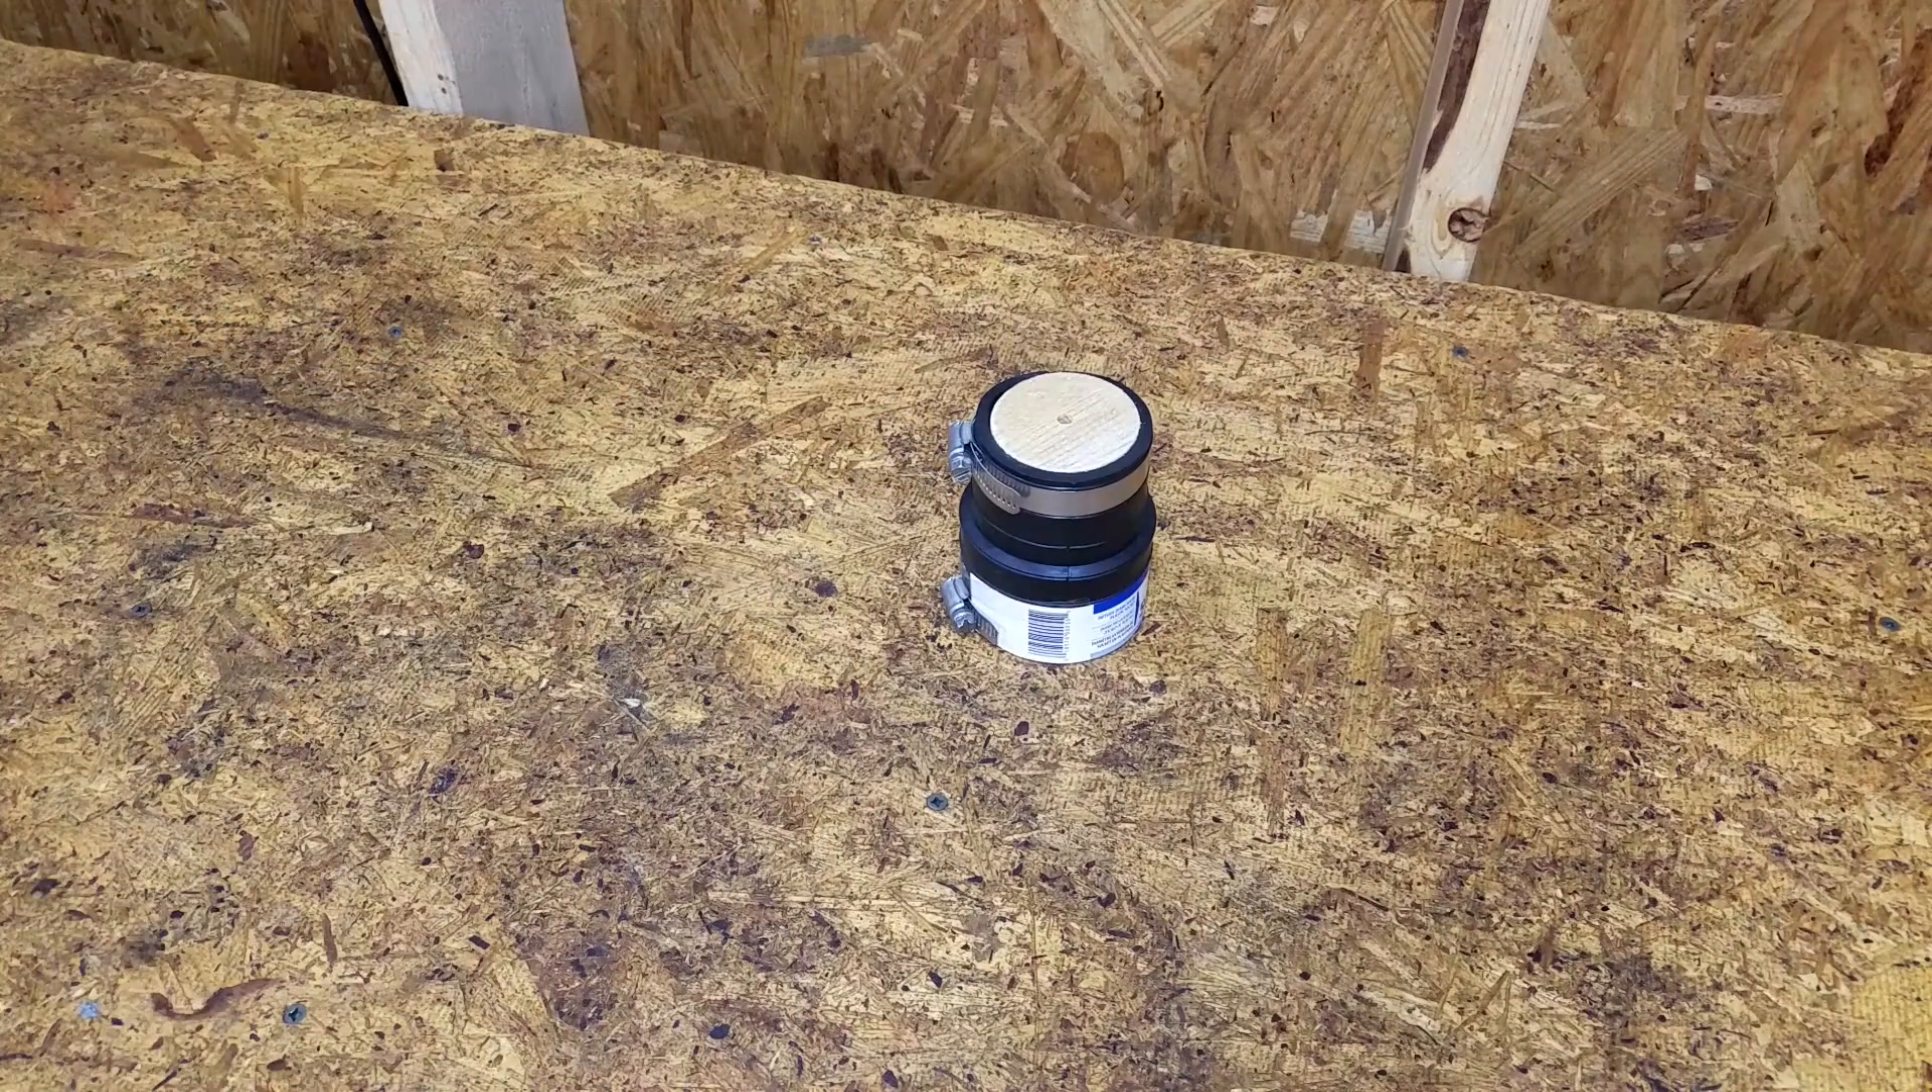The wooden cylinder fits nicely in the other end of the coupler.